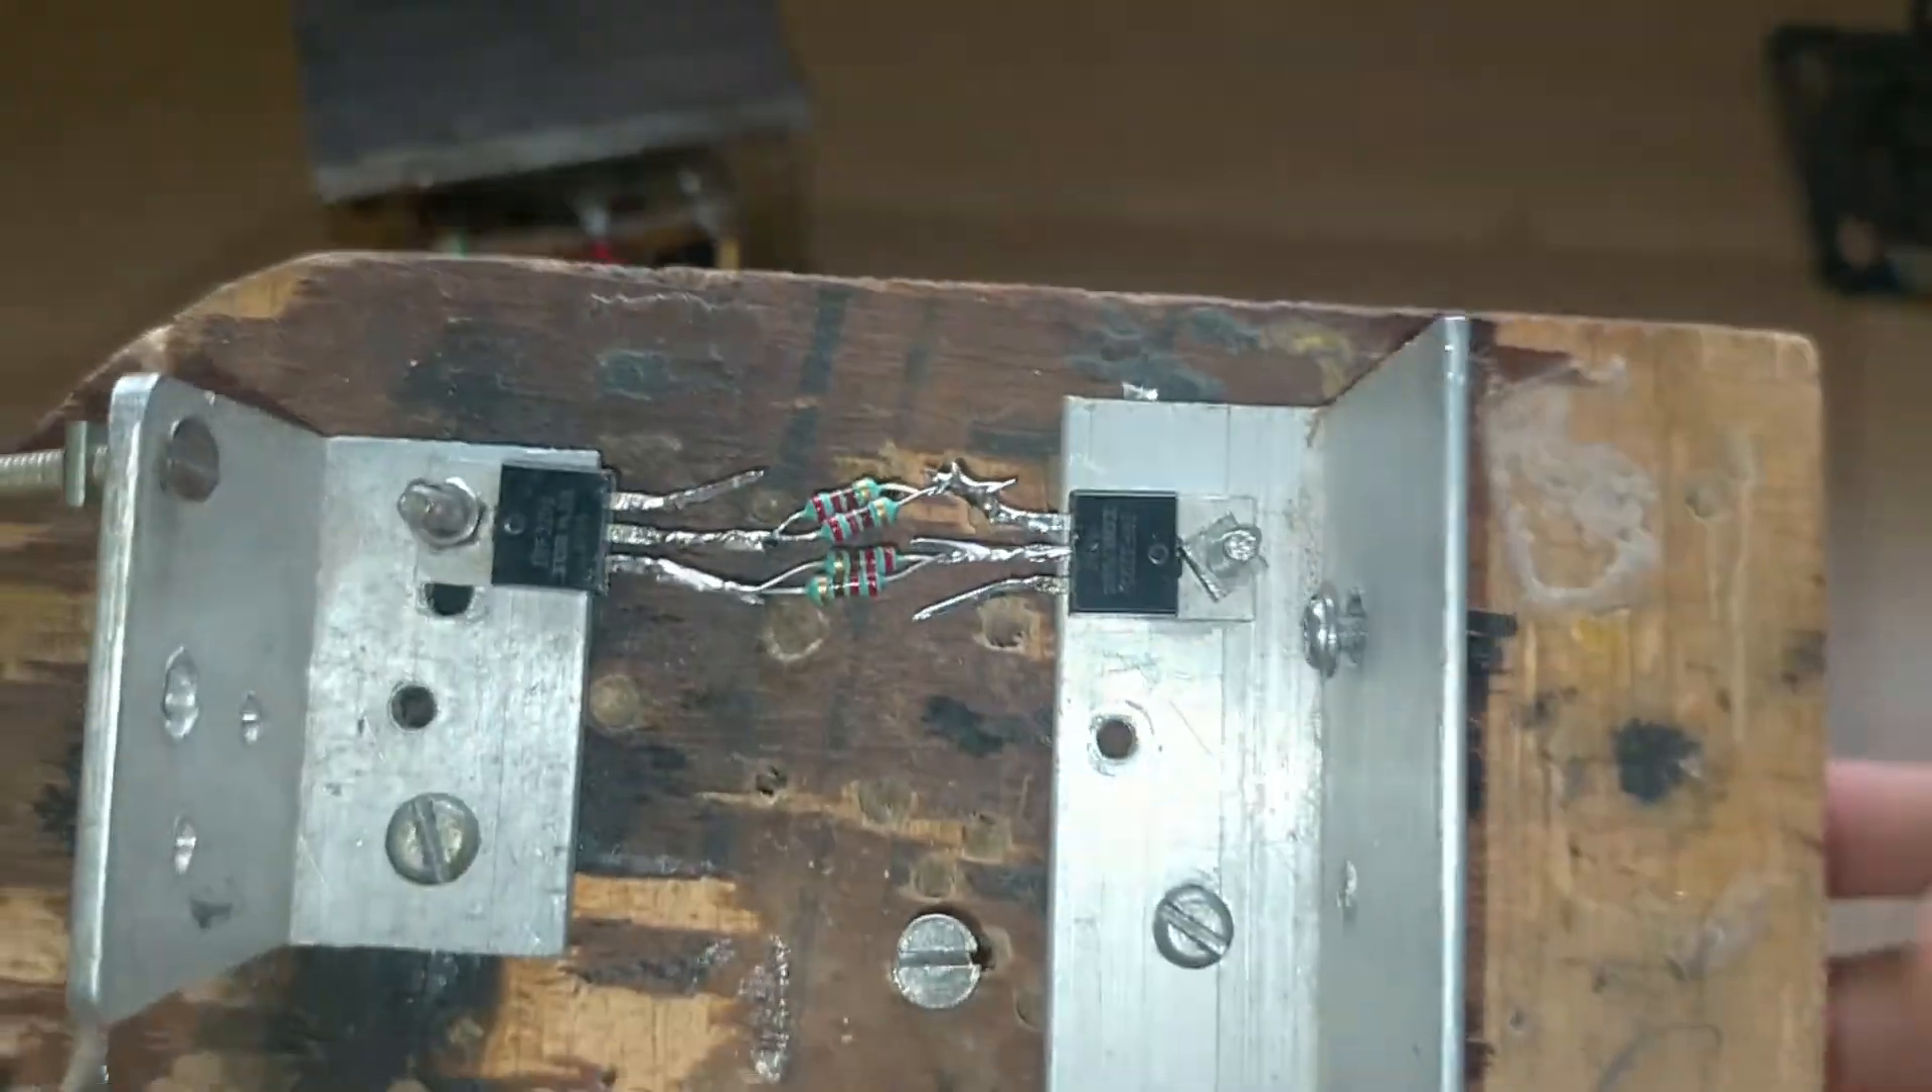मैंने resistance को इस तरीके से connect कर दिया है।